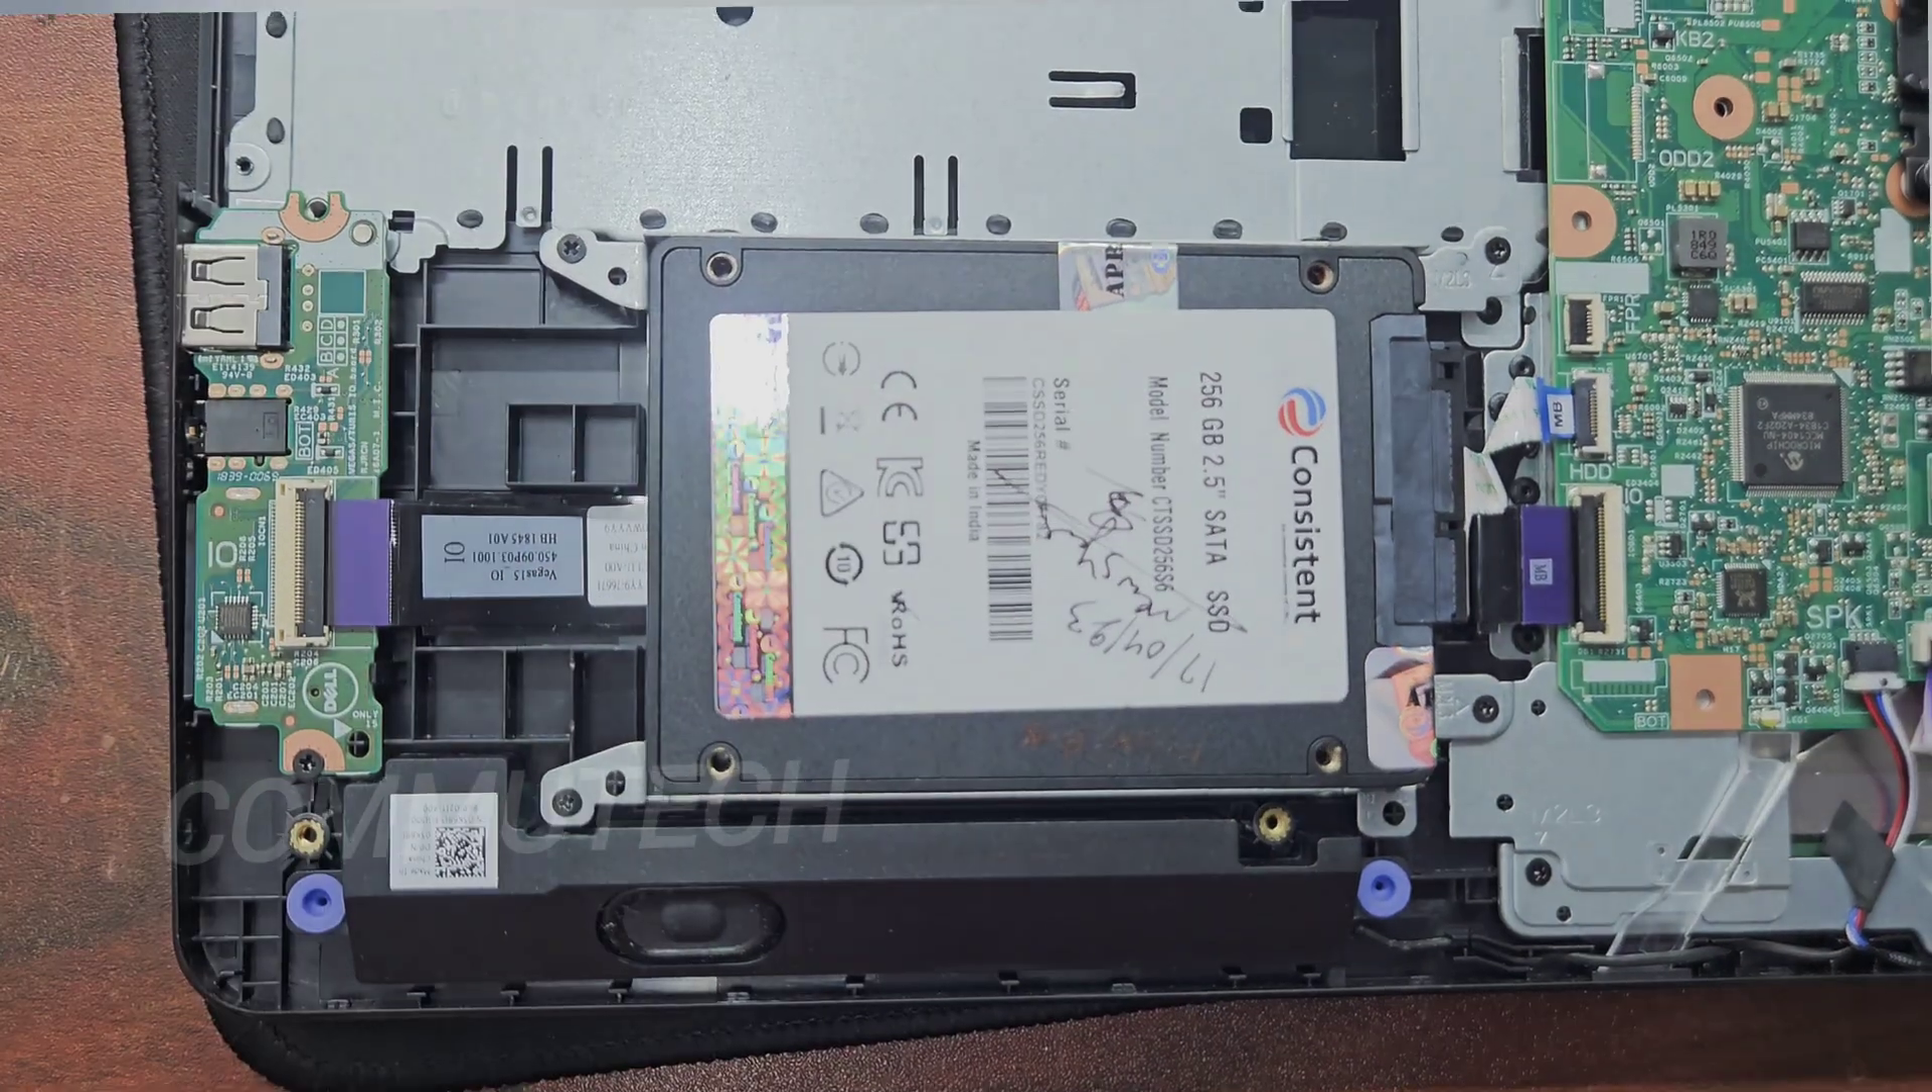Here we have placed this SSD.